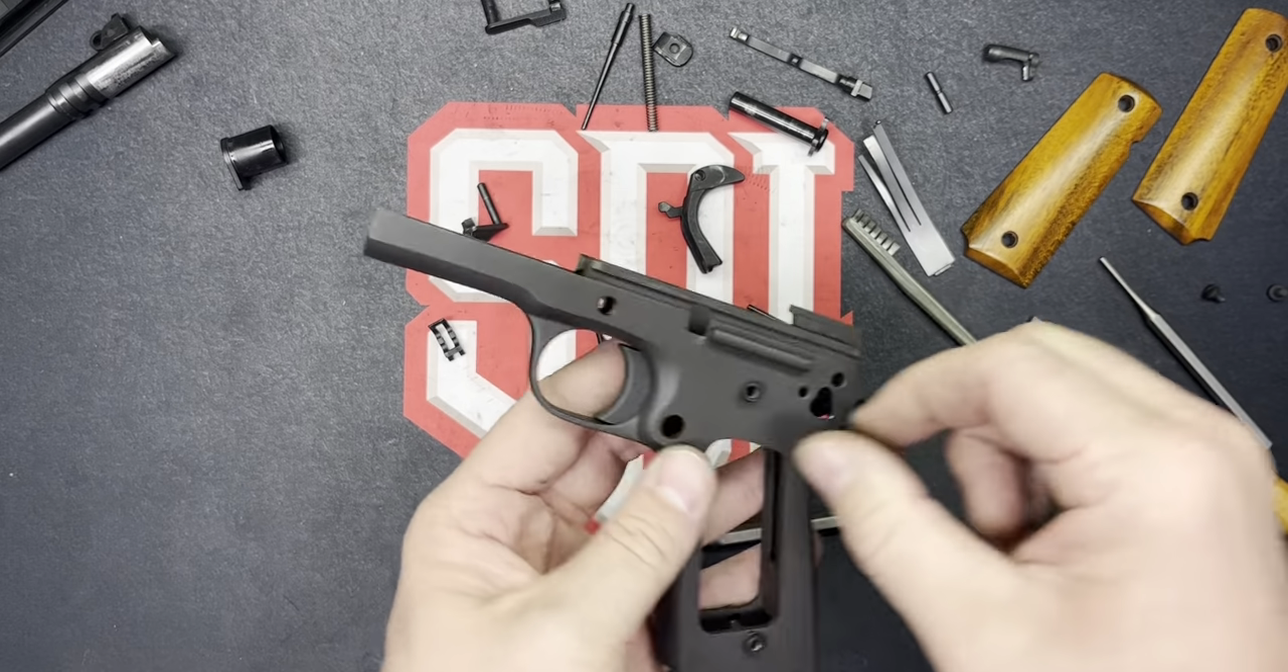Now, this frame is stripped, essentially.